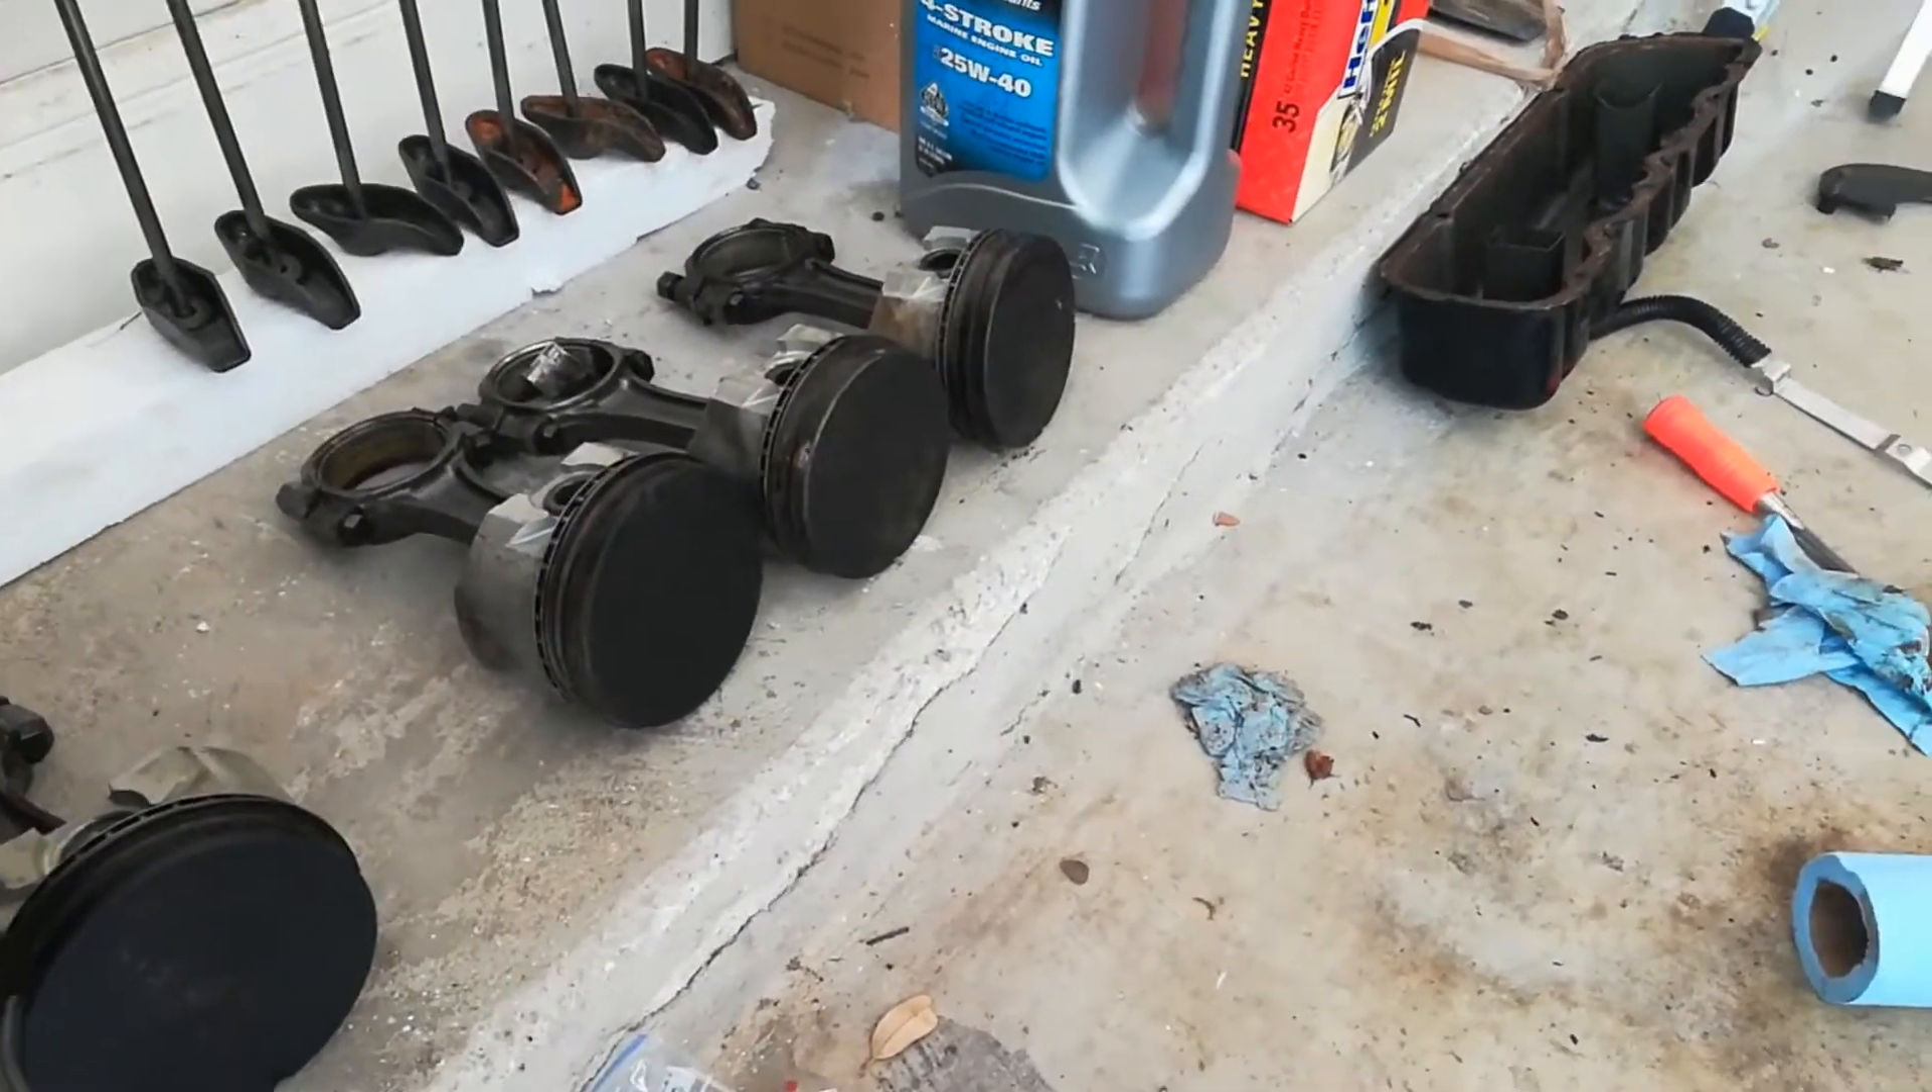So we got all the pistons out and now I've got them set to the side now with all their respective pieces with one another.